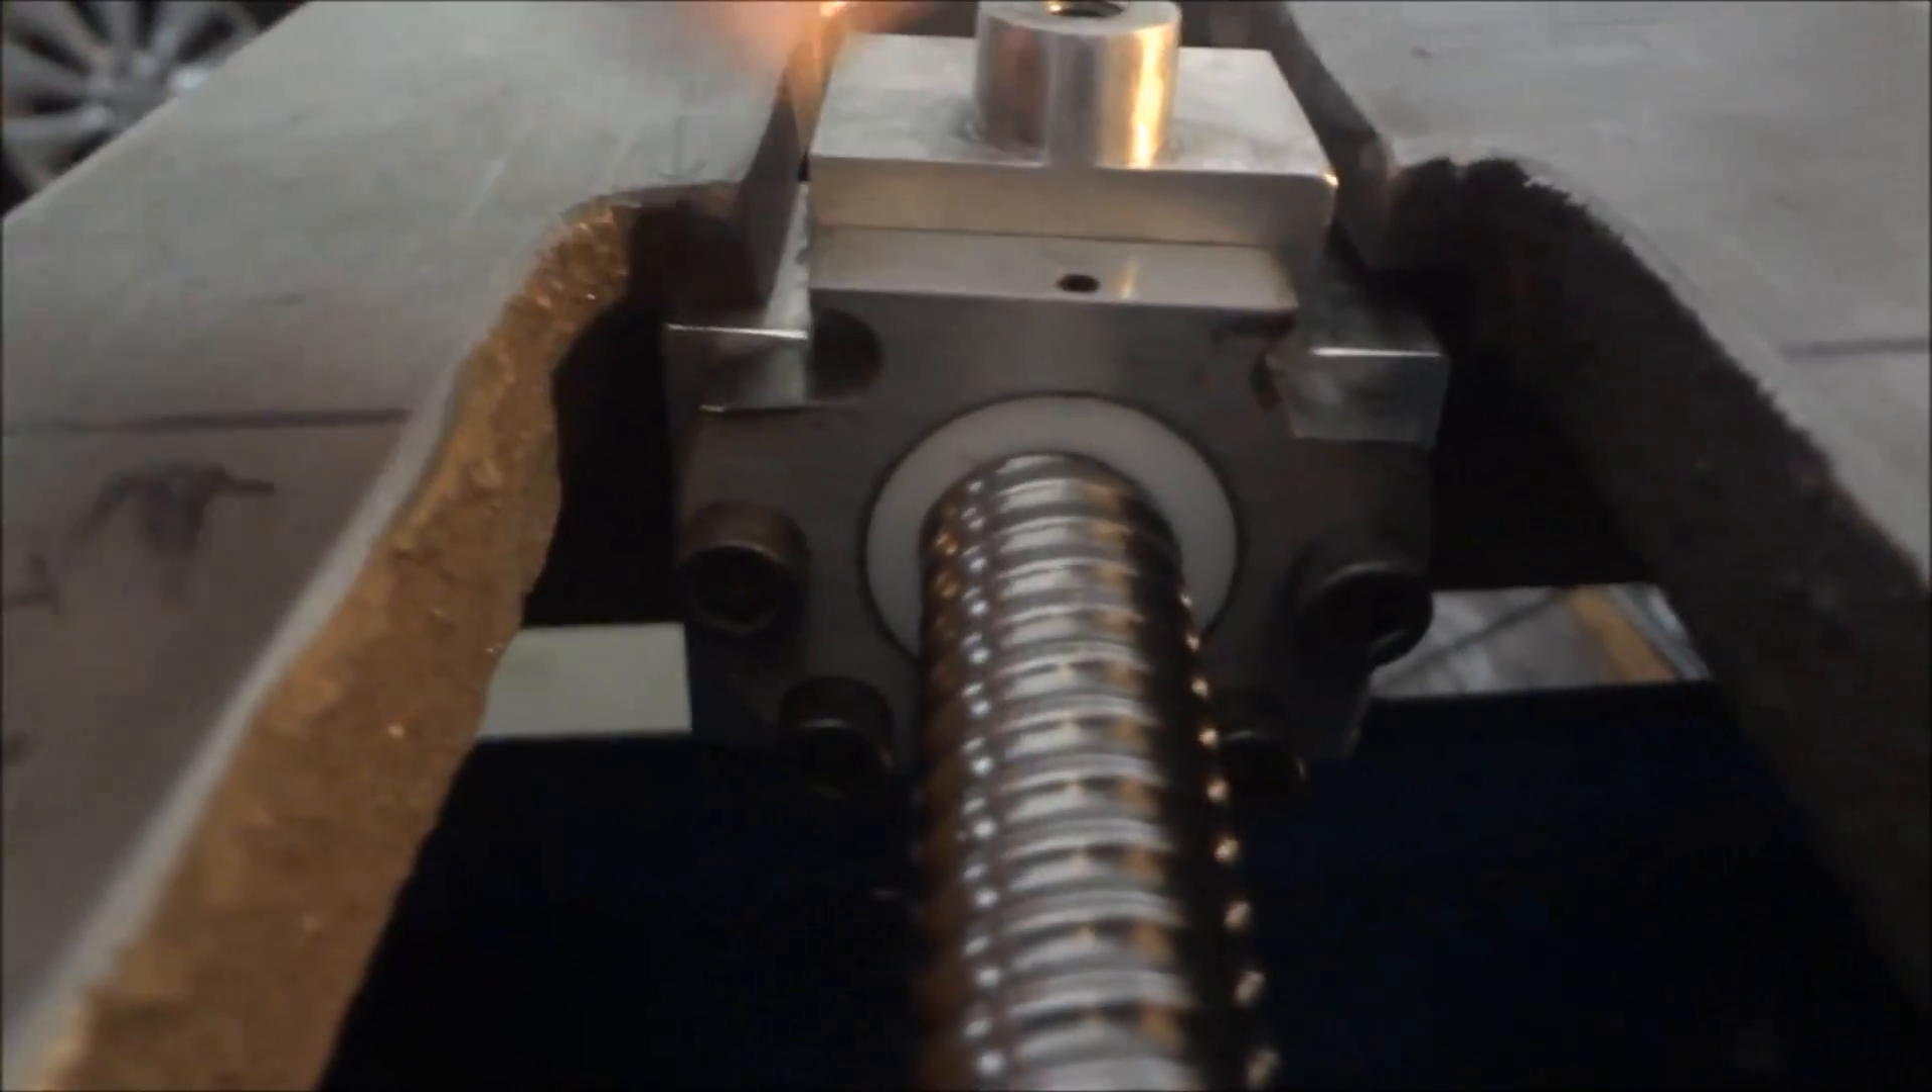Over here you can see that we have clearance. Where we notched out the table here.